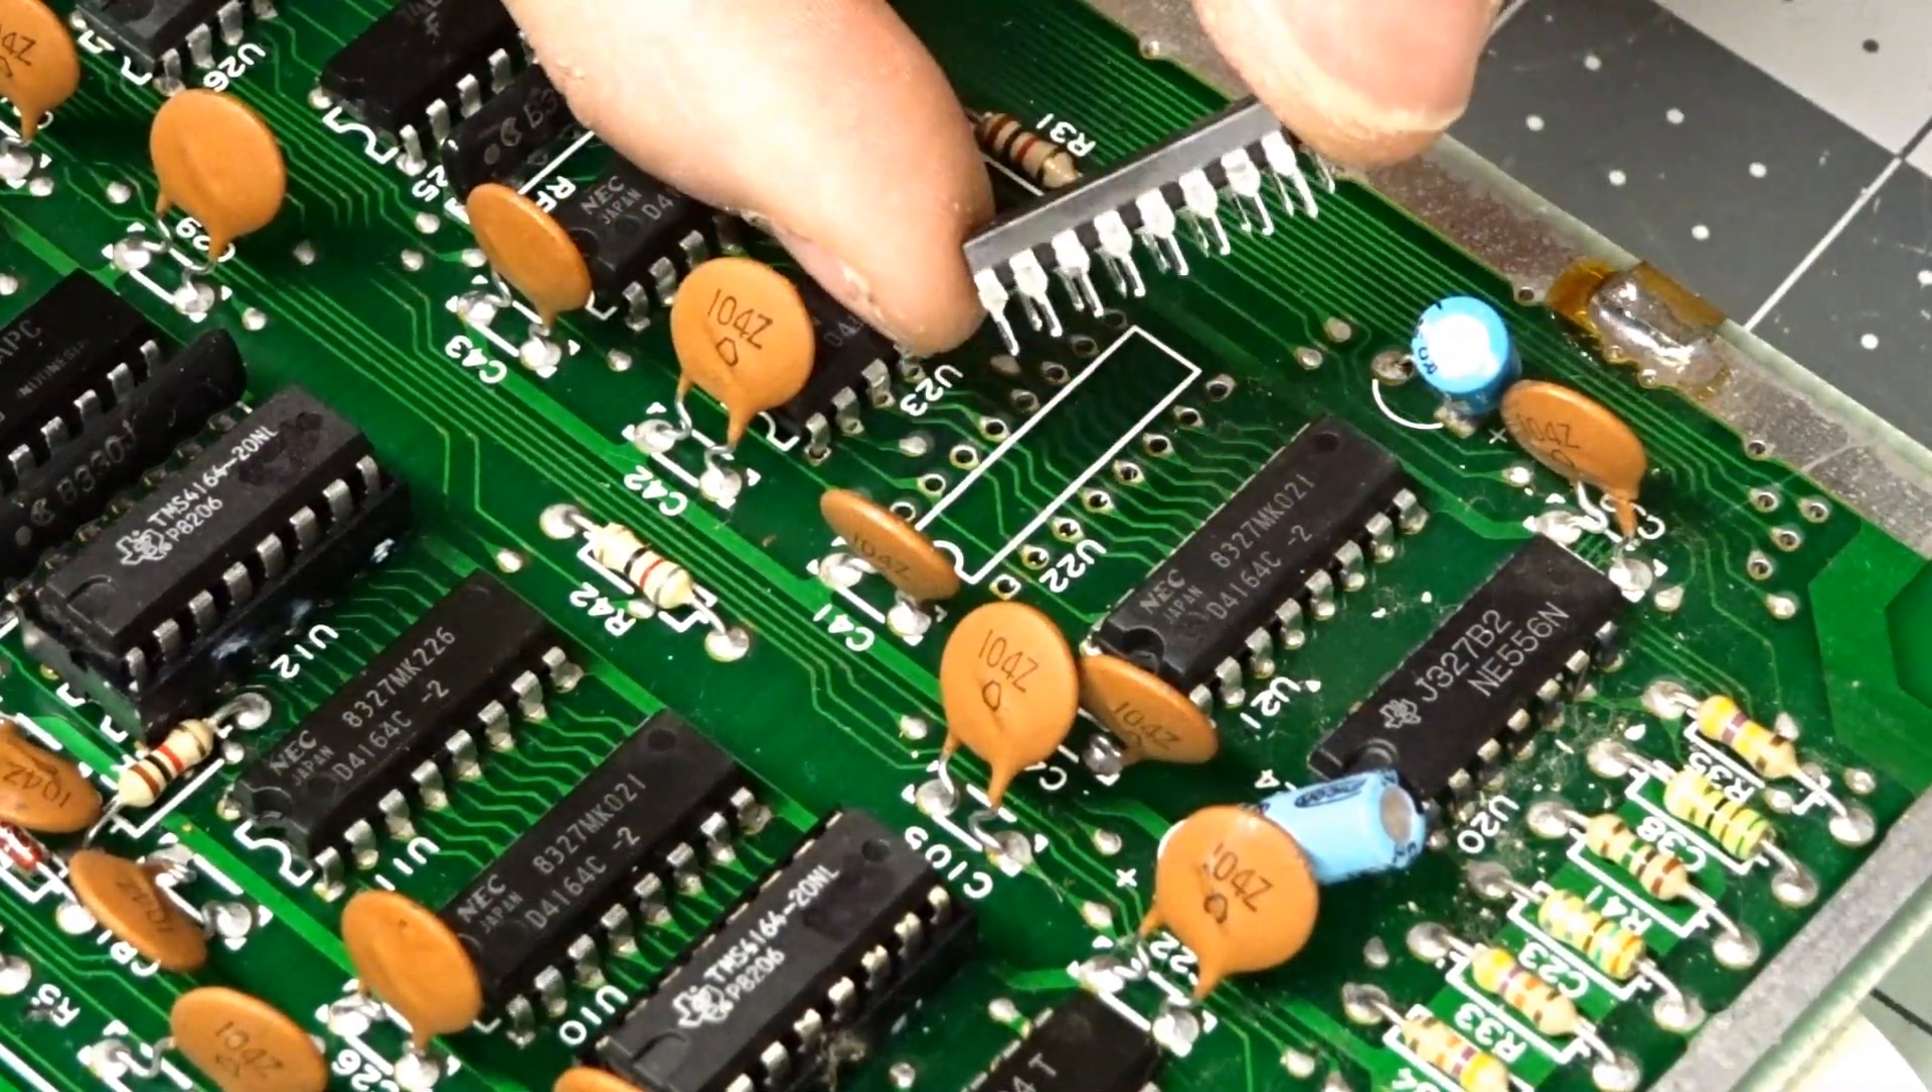Yeah, that die popped right out.